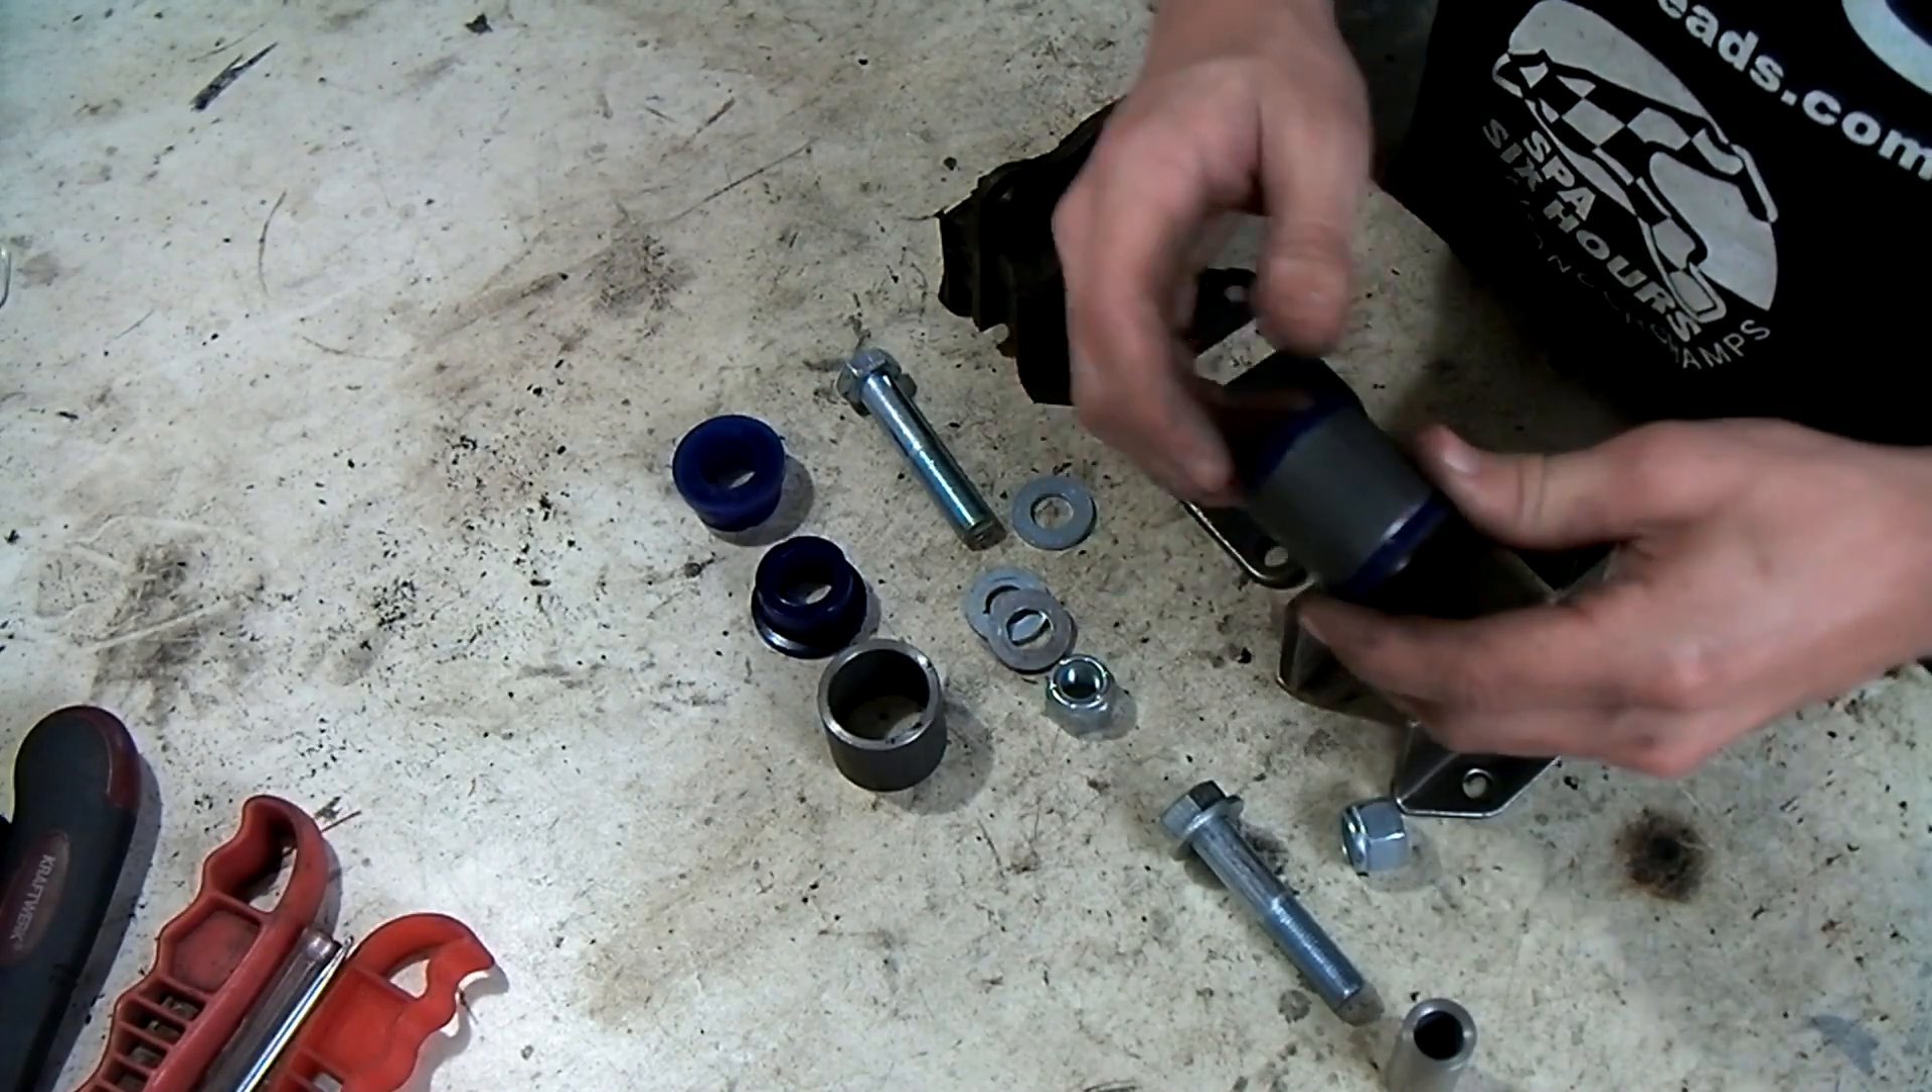This is one of the bushings assembled into the housing.